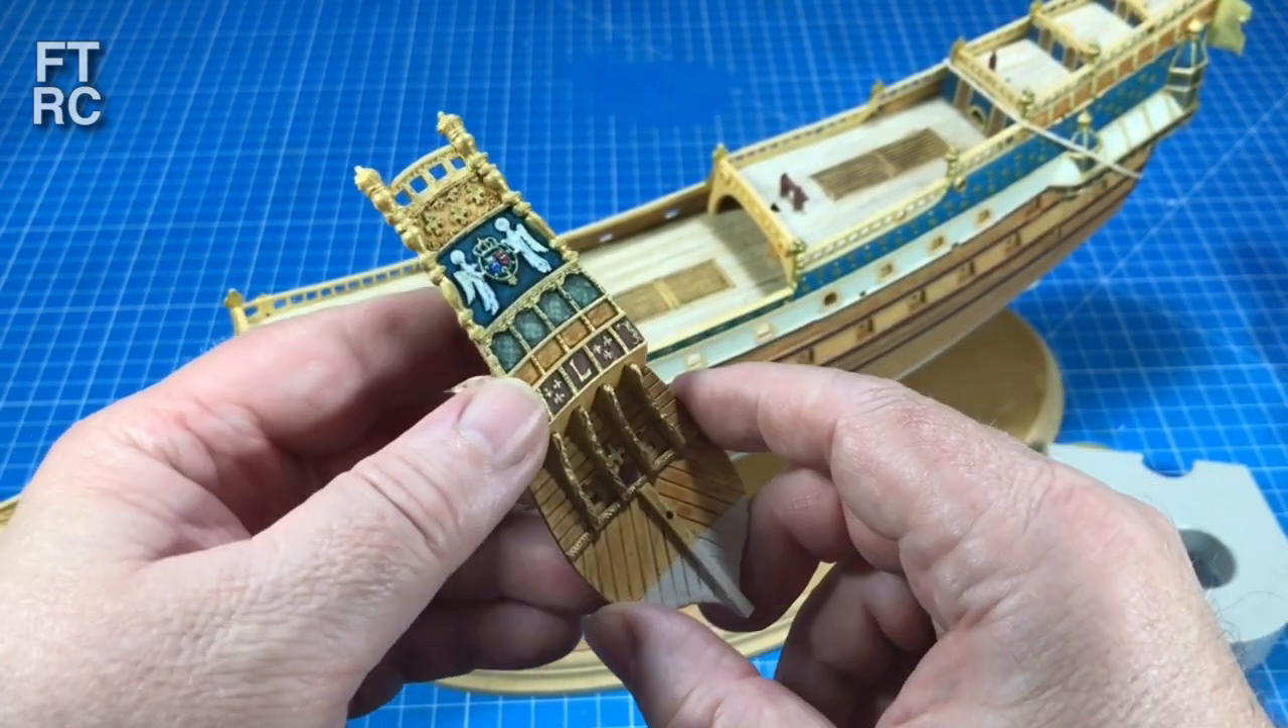I haven't put the transom in. Well, the stern, if you like.